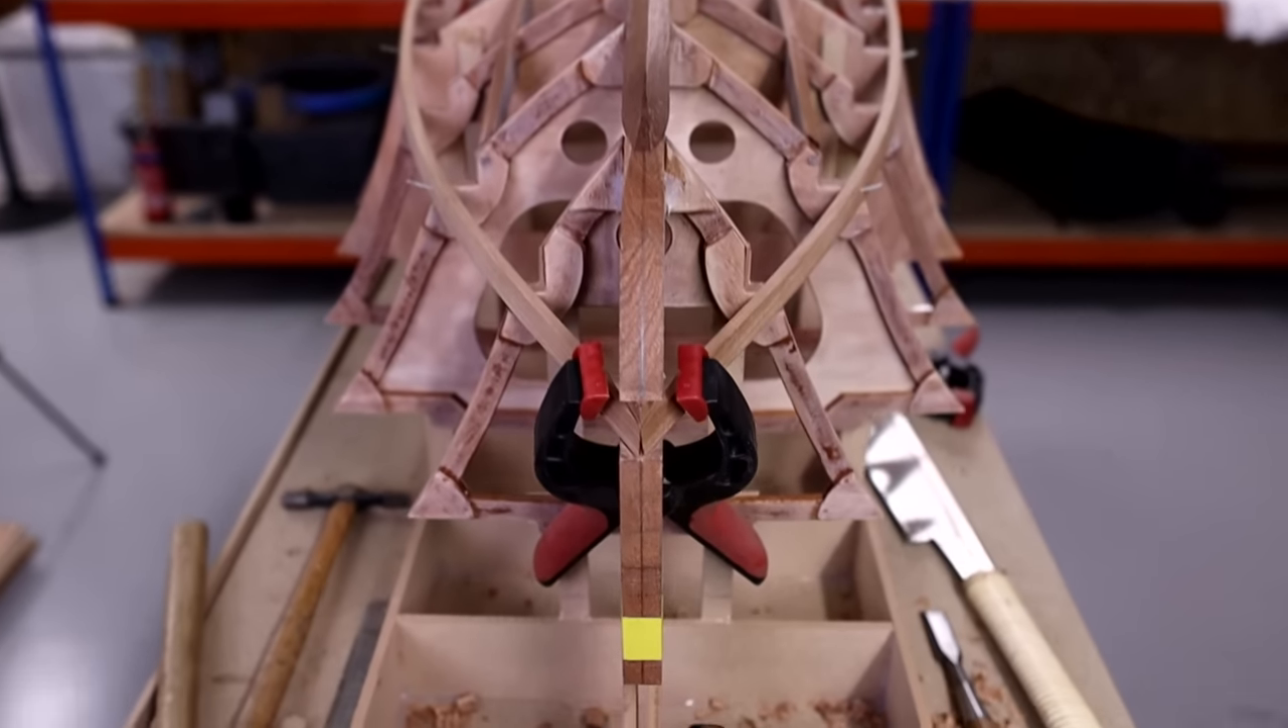Okay so chine top rails are in you can see how the two of those meet now up in the stem so they're pretty well on target for this outer face lining up with the center line of our stem.